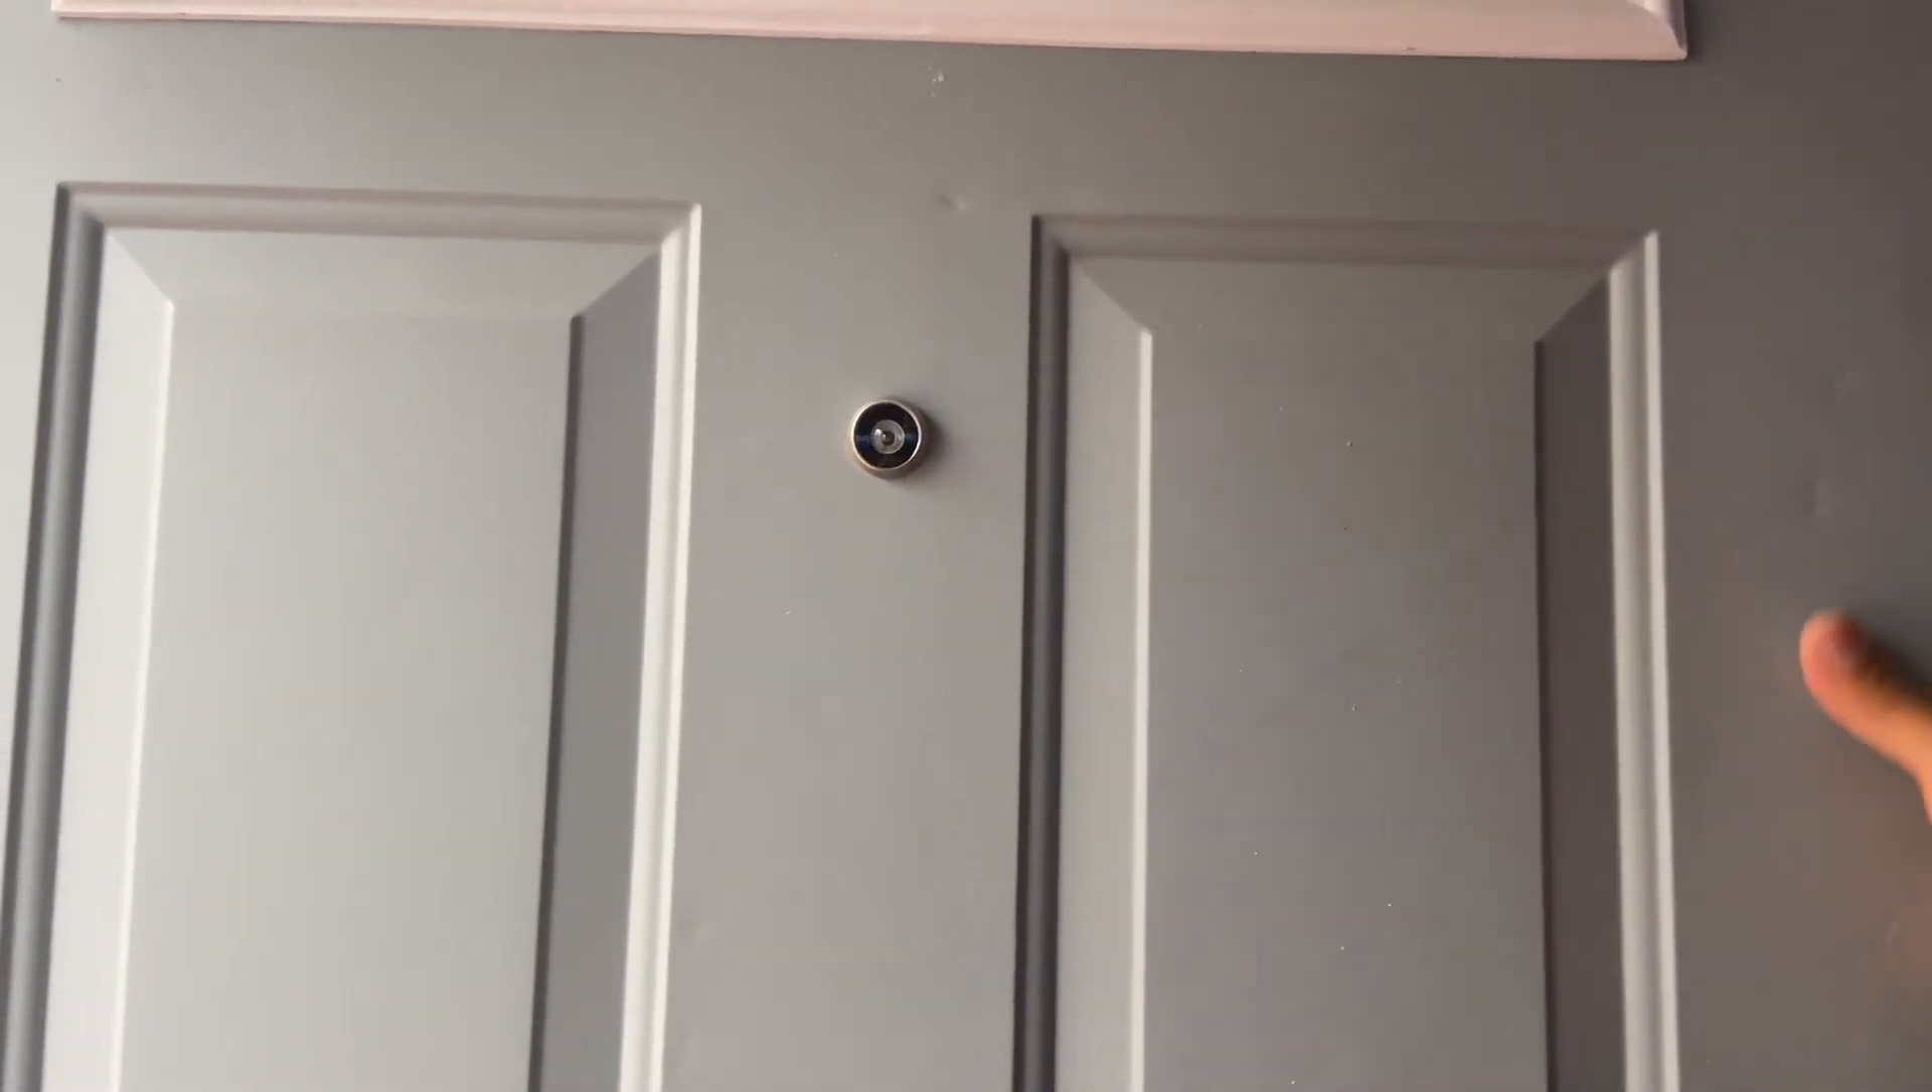Y, listo, miren, ahí quedó instalado, el mirador en la puerta.